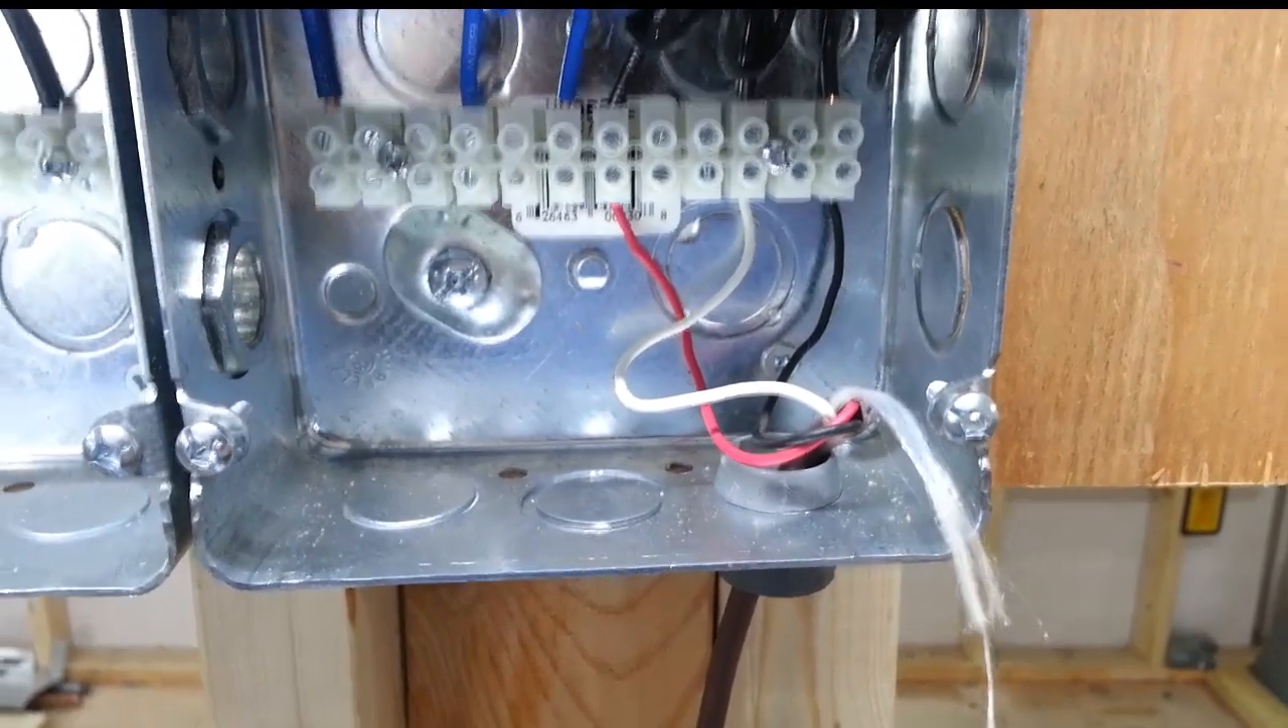As you can see, we've hooked up our three wires, 18 gauge, that go to our hard wire switch.